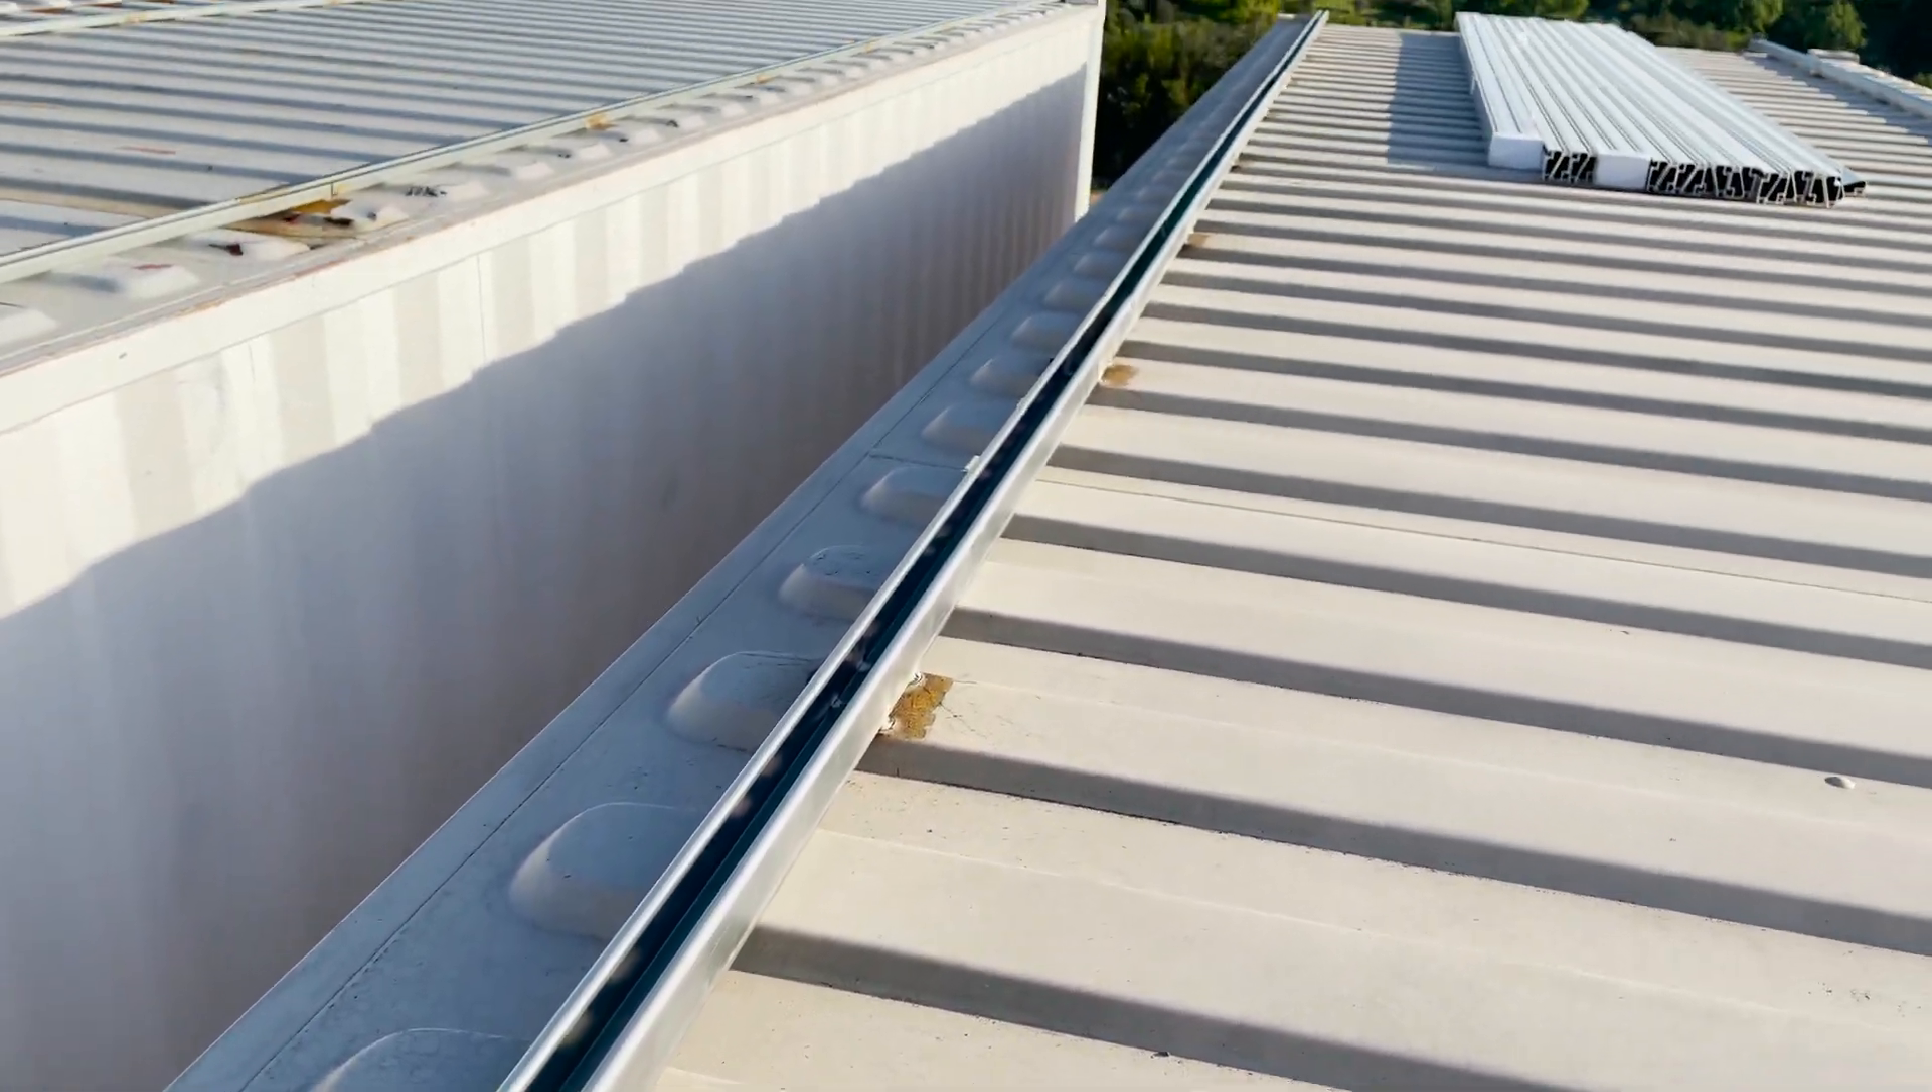So what we've already gone ahead and done is we've welded on some unistrut and that's this right here. Just welded it down to the roof of the container every two to three feet or so.